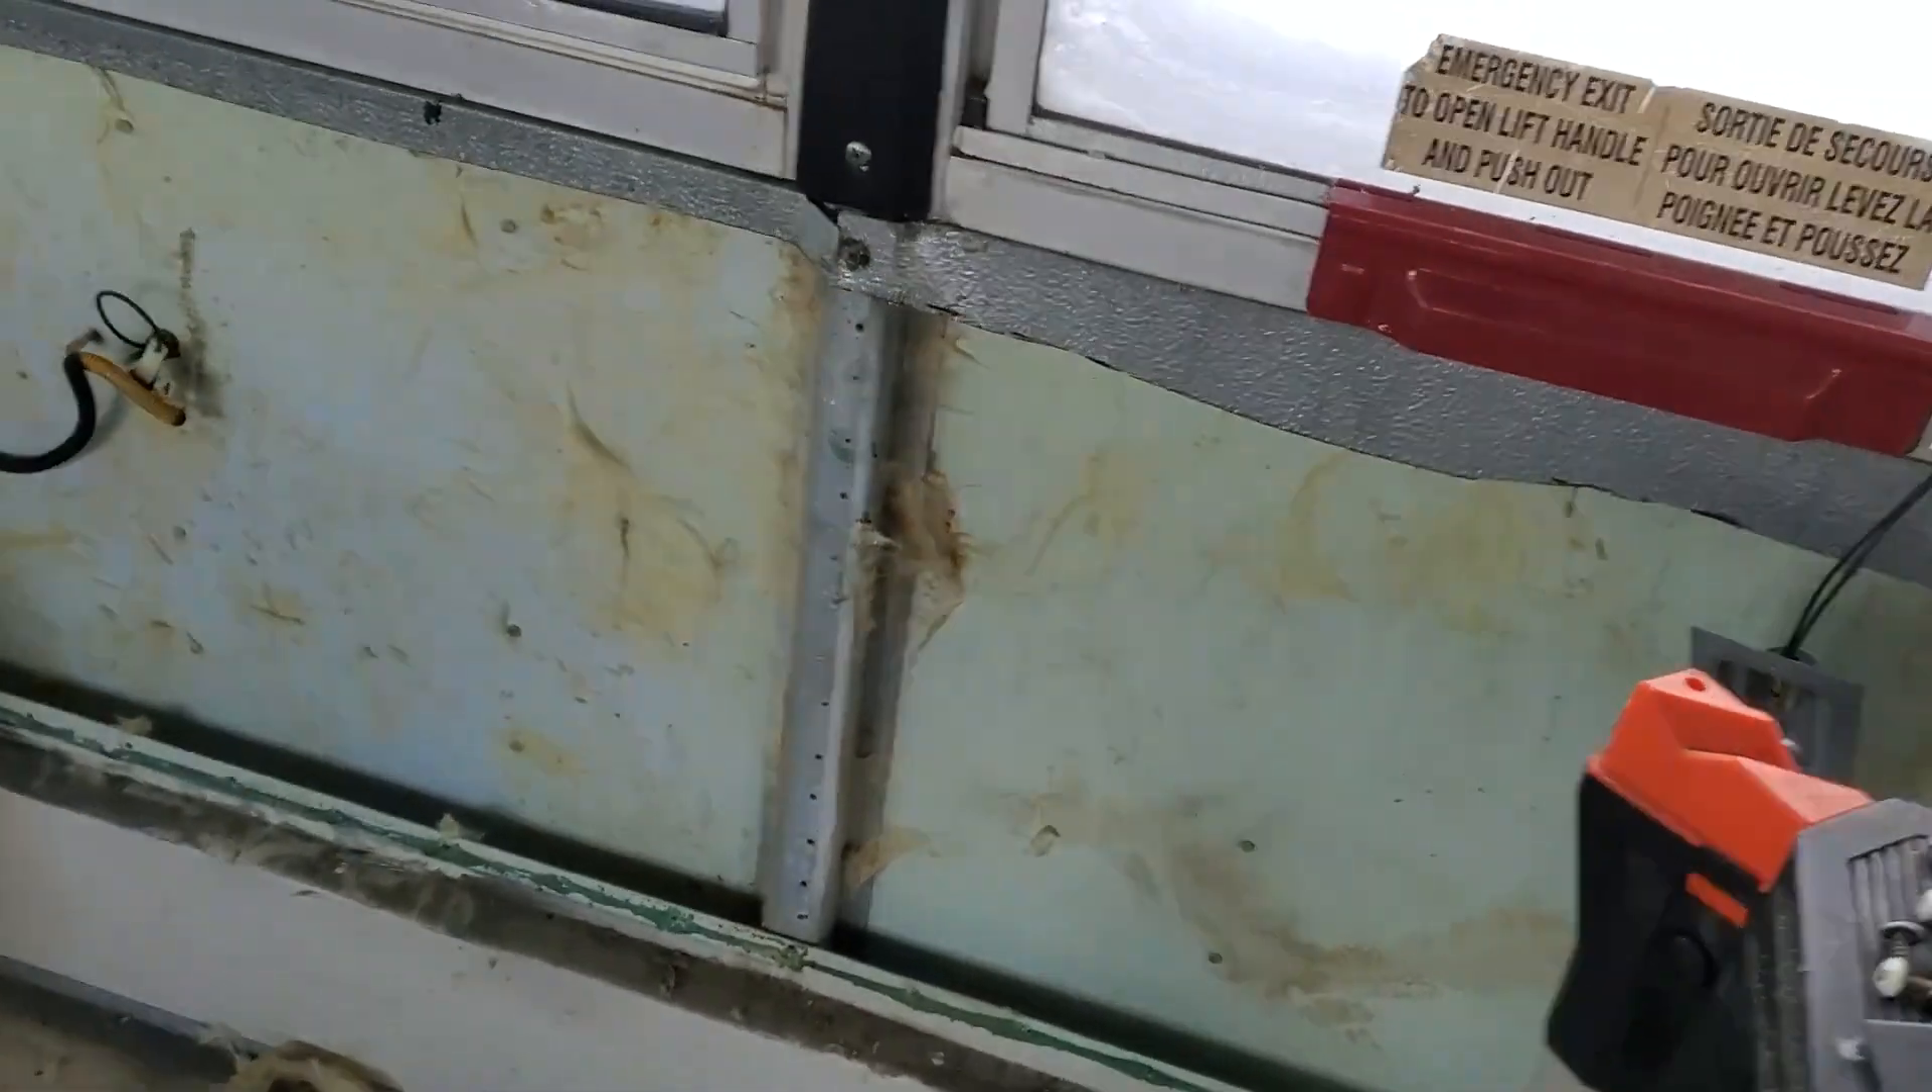So you can see I got all the panels off. All the insulation out.